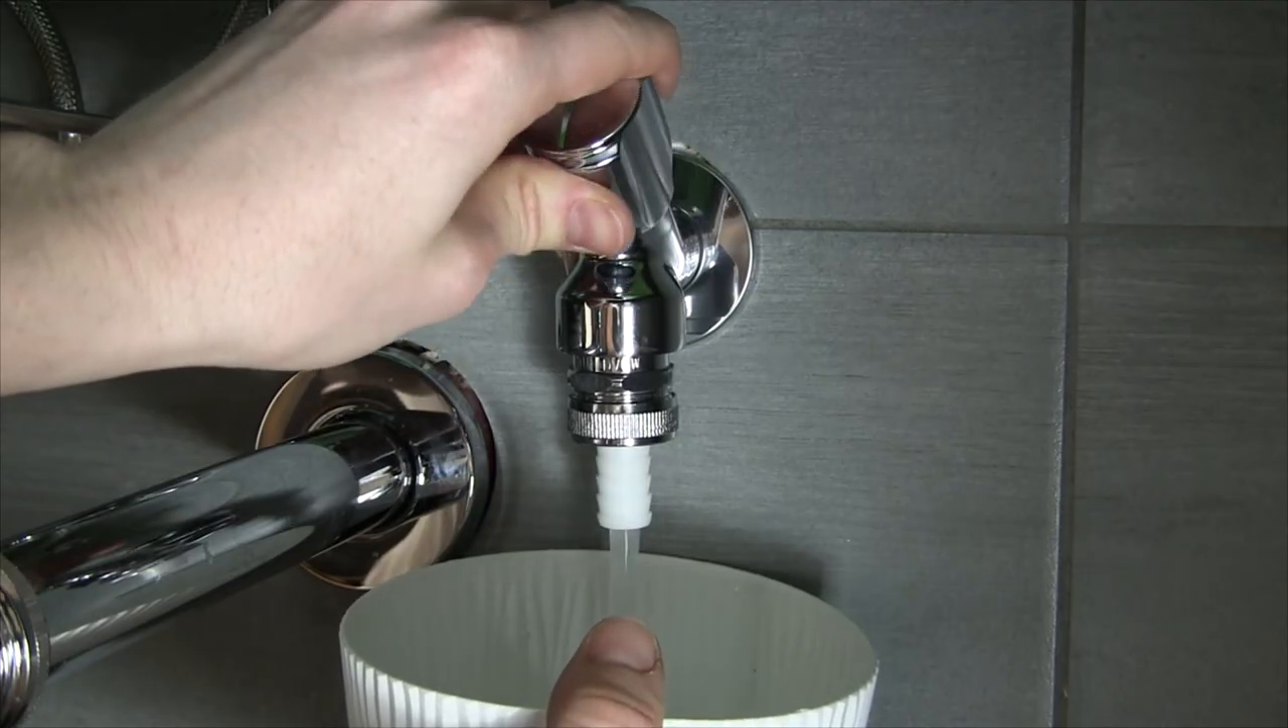Beim Geräteventil habe ich jetzt gerade eben noch den Anschluss hier unten für den Schlauch schon mal im Uhrzeigersinn herangedreht und jetzt kann ich auch schon dieses Ventil einmal vorsichtig öffnen, dass auch noch meine restliche Luft rauskommt.